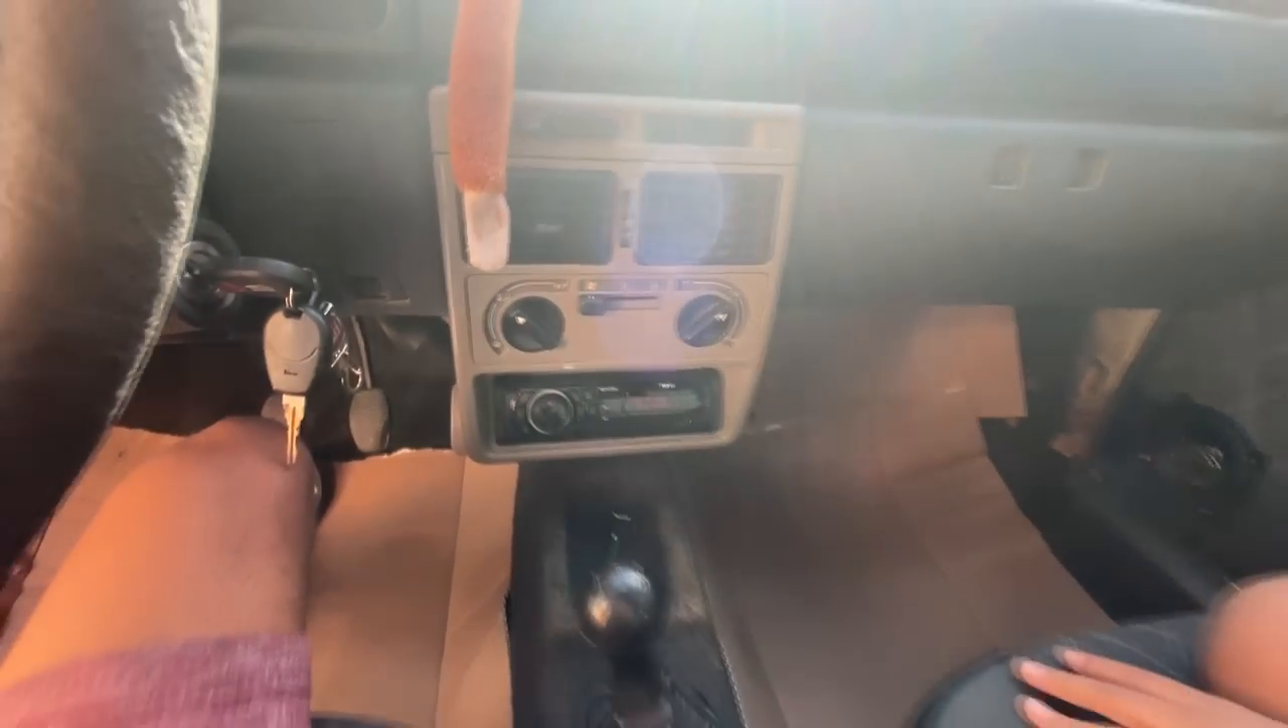Tá aí, o somzinho já tá no local, no local de trabalho dele.